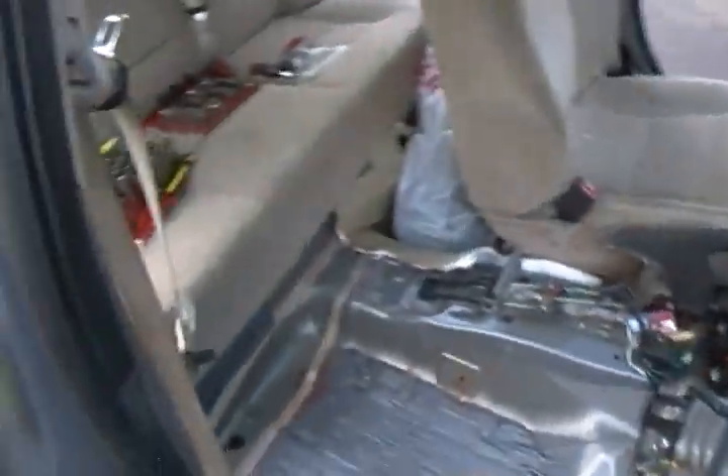And now you can see the carpet has been removed on this side.